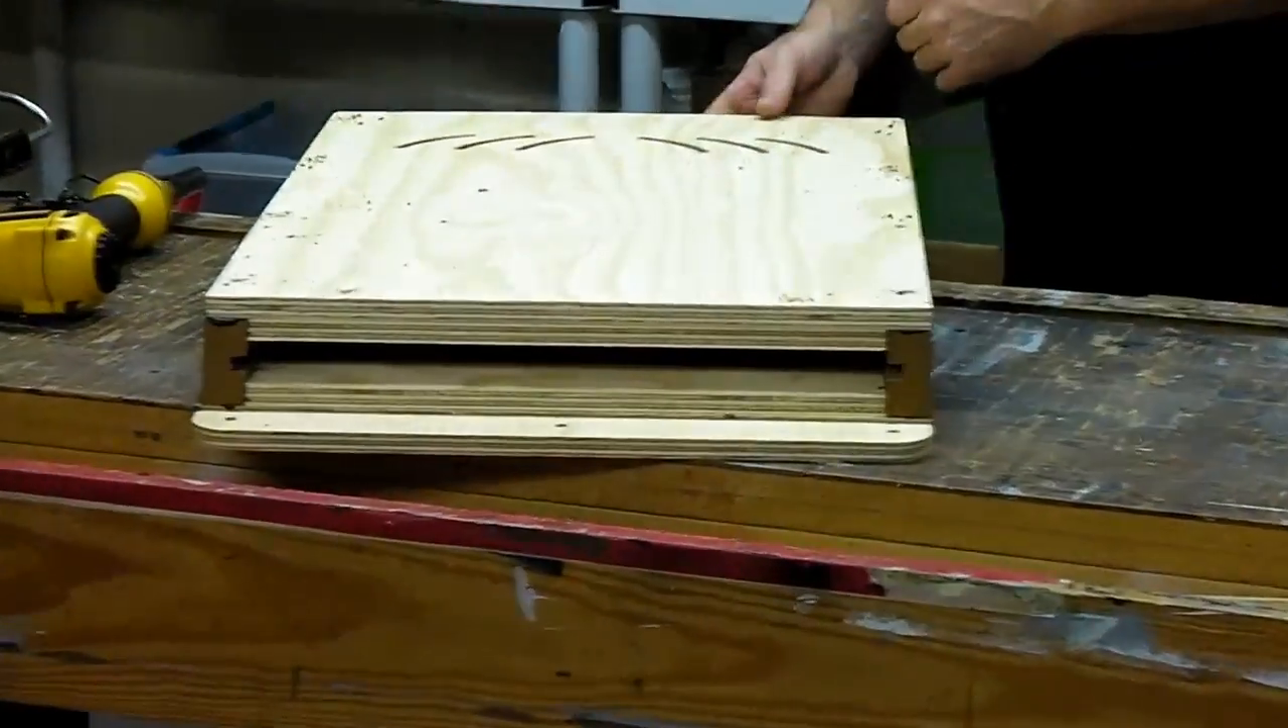Now, we have the front of the house finished, and you can see in here we've got this large gap. This is where the baffle is going to go, so let me get the baffle.